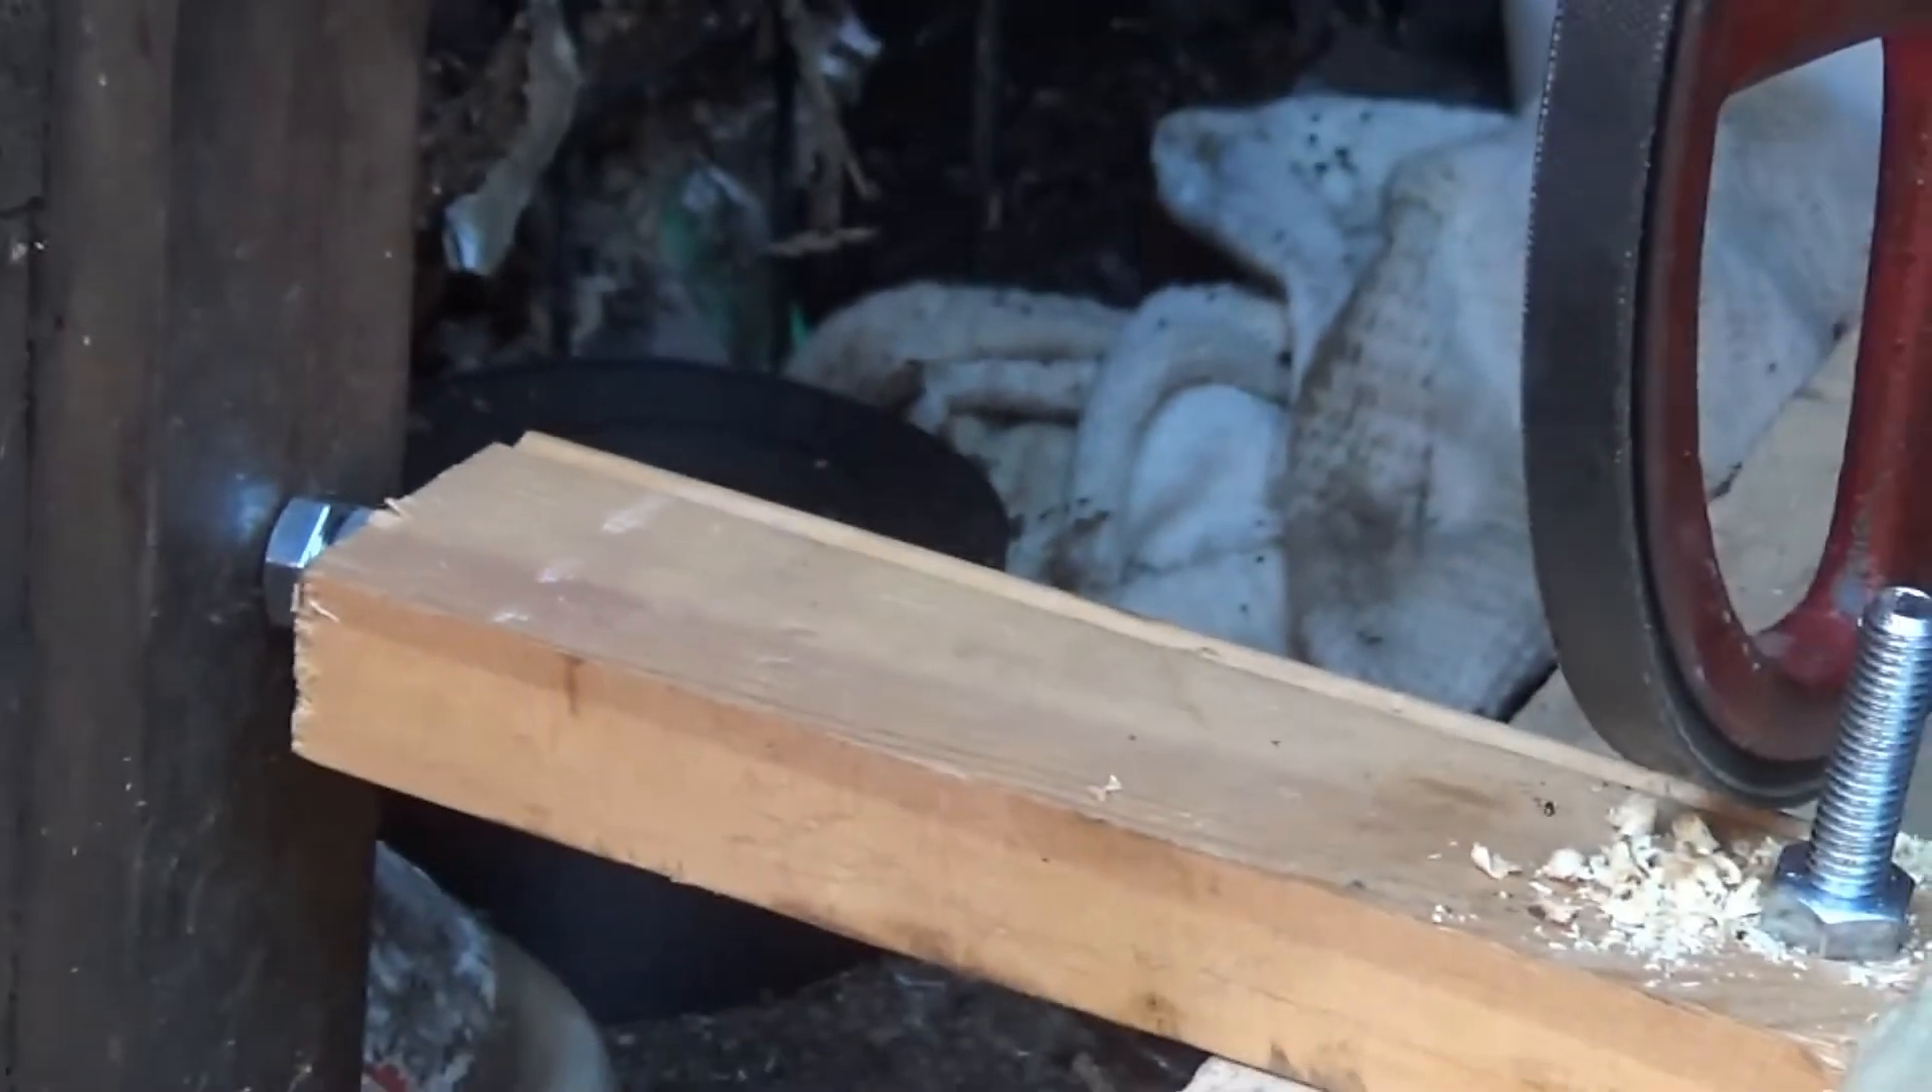I've just got a piece of wood and drilled a hole in the end with a a long bolt and a nut on.